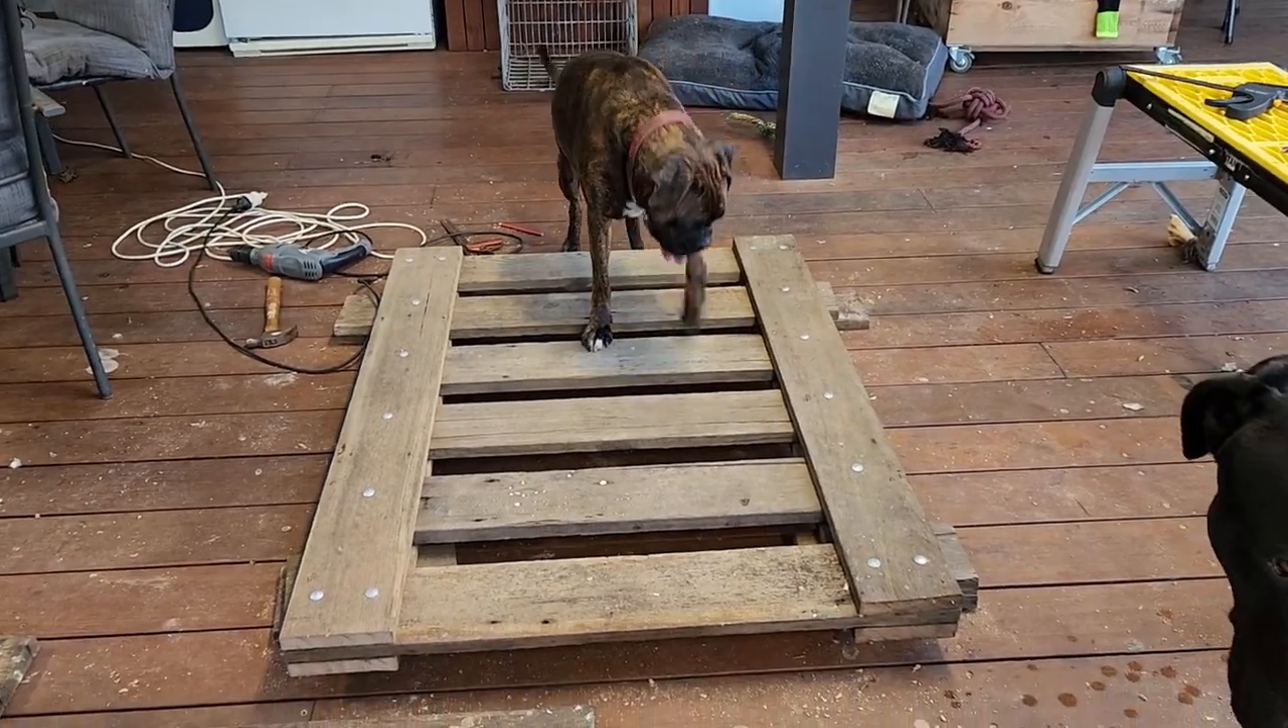So I've finished bolting the gate frame together the main parts.